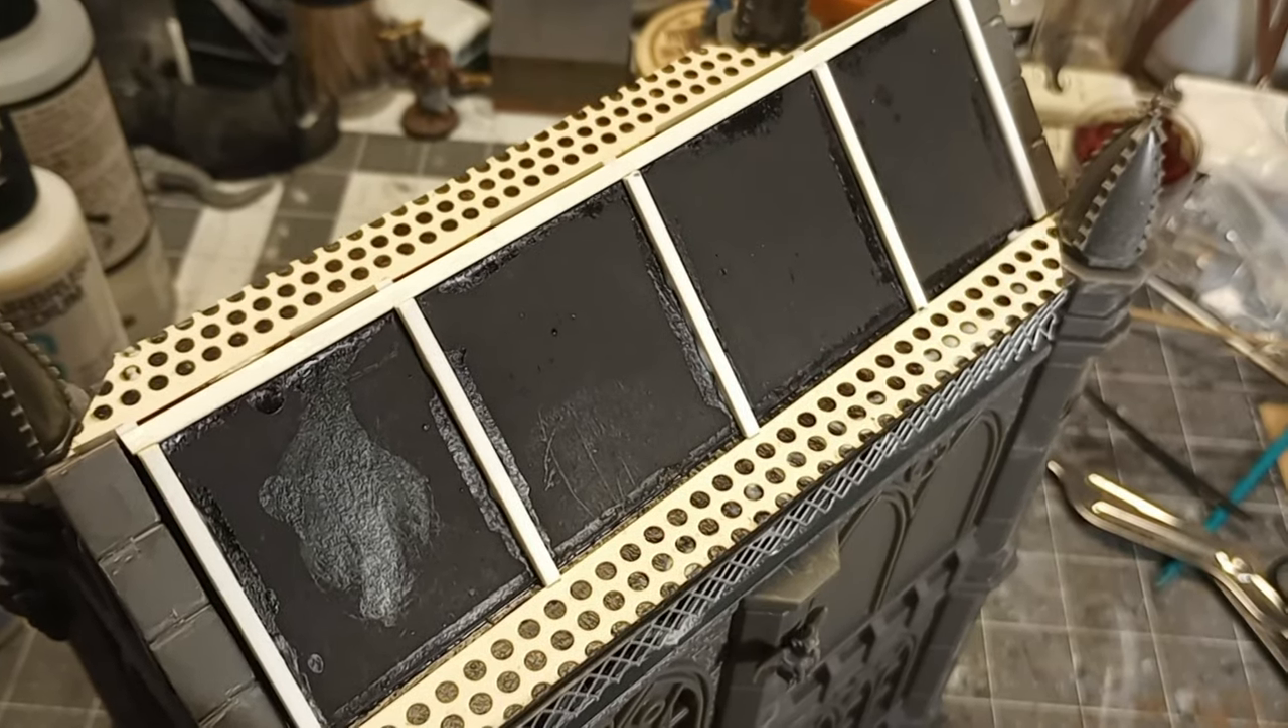To add a bit of visual interest, I glued on some strips of paper drywall tape that I happen to have from years ago.